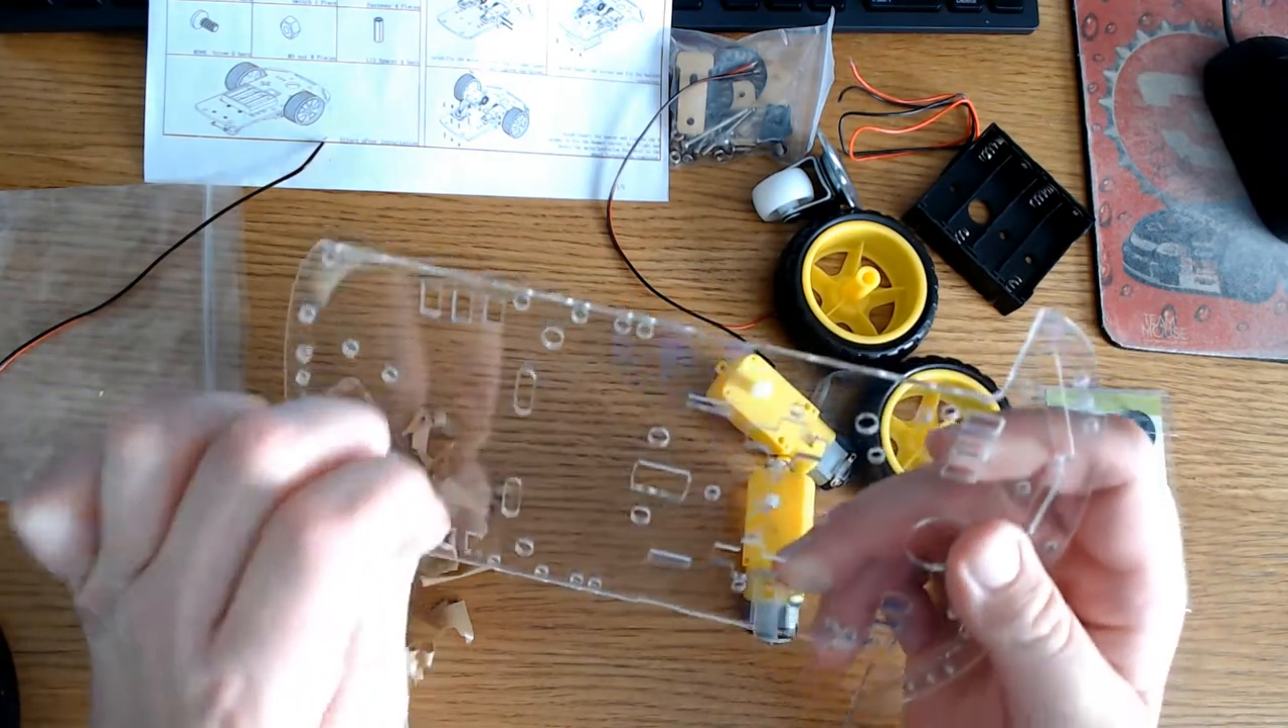We have successfully removed all the paper from our acrylic, it's nice, clear, and clean.